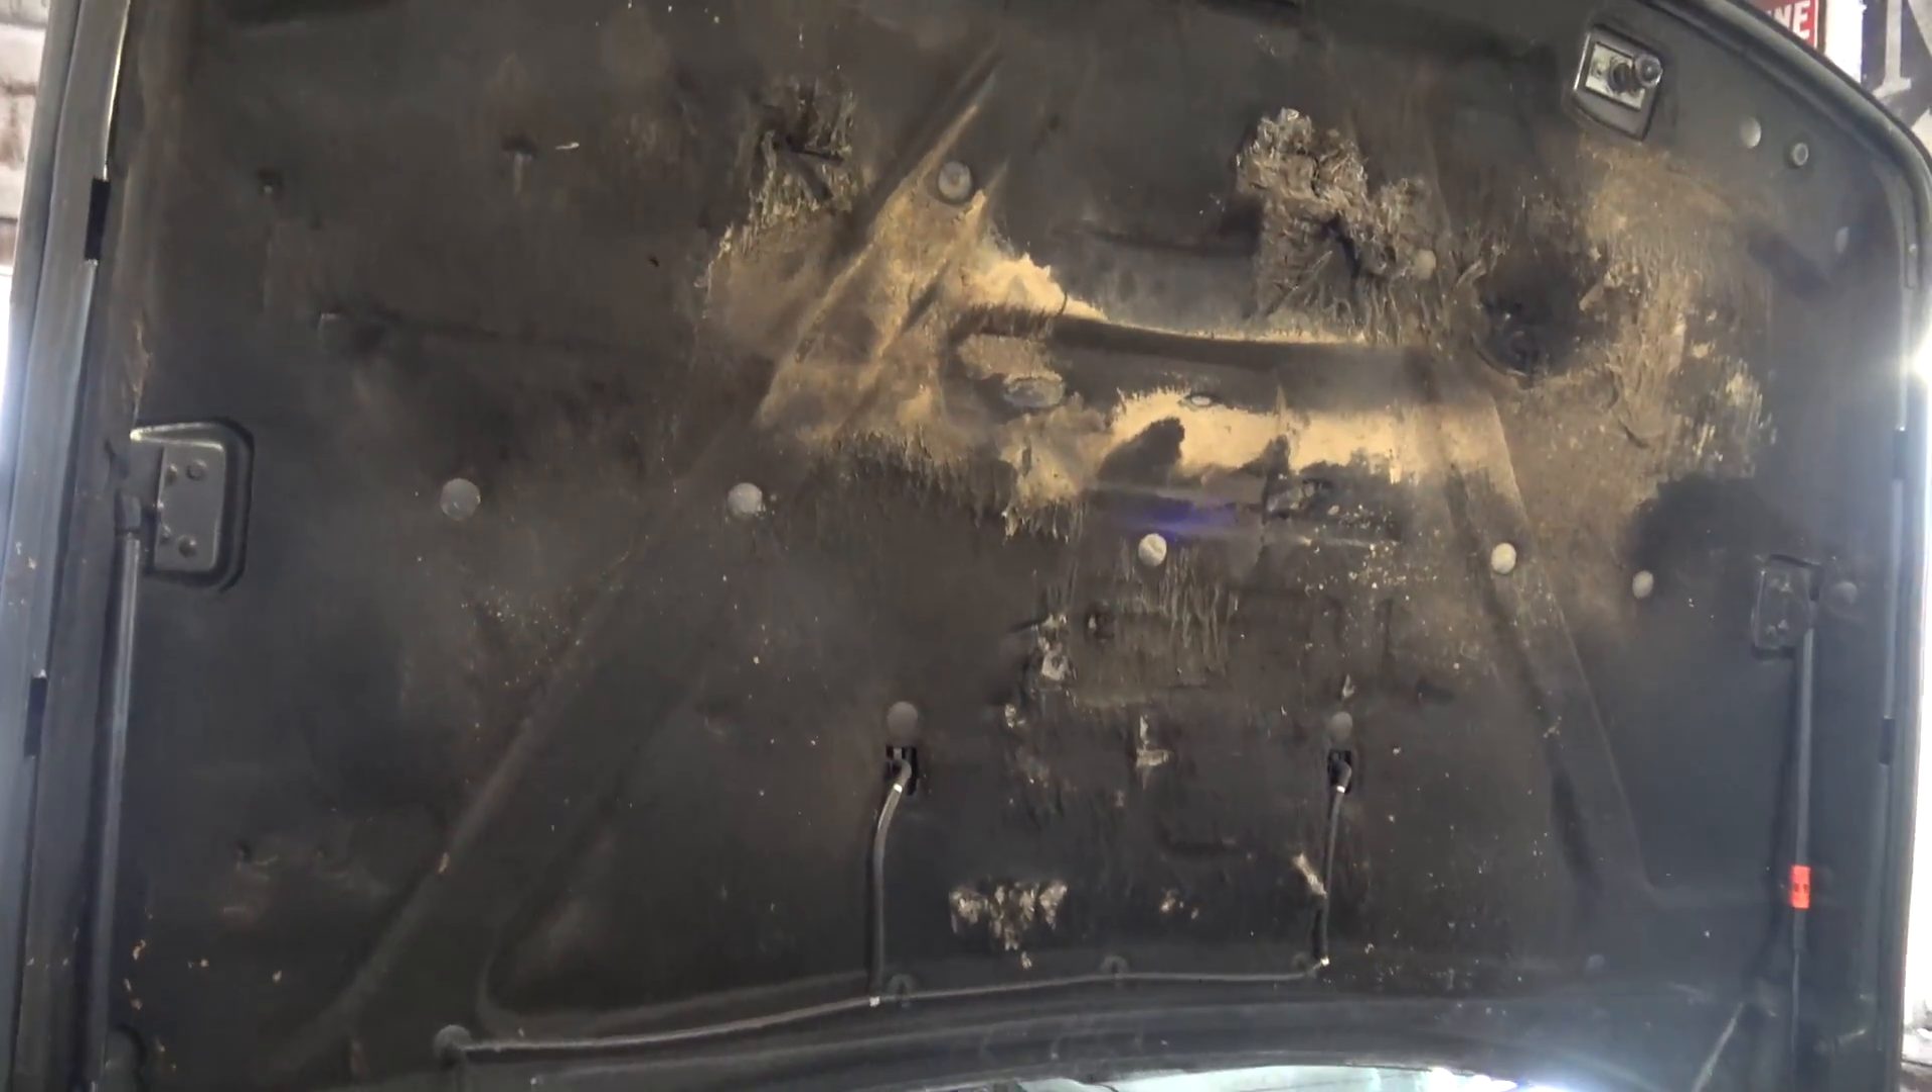Still got the soundproofing on the bonnet to remove.